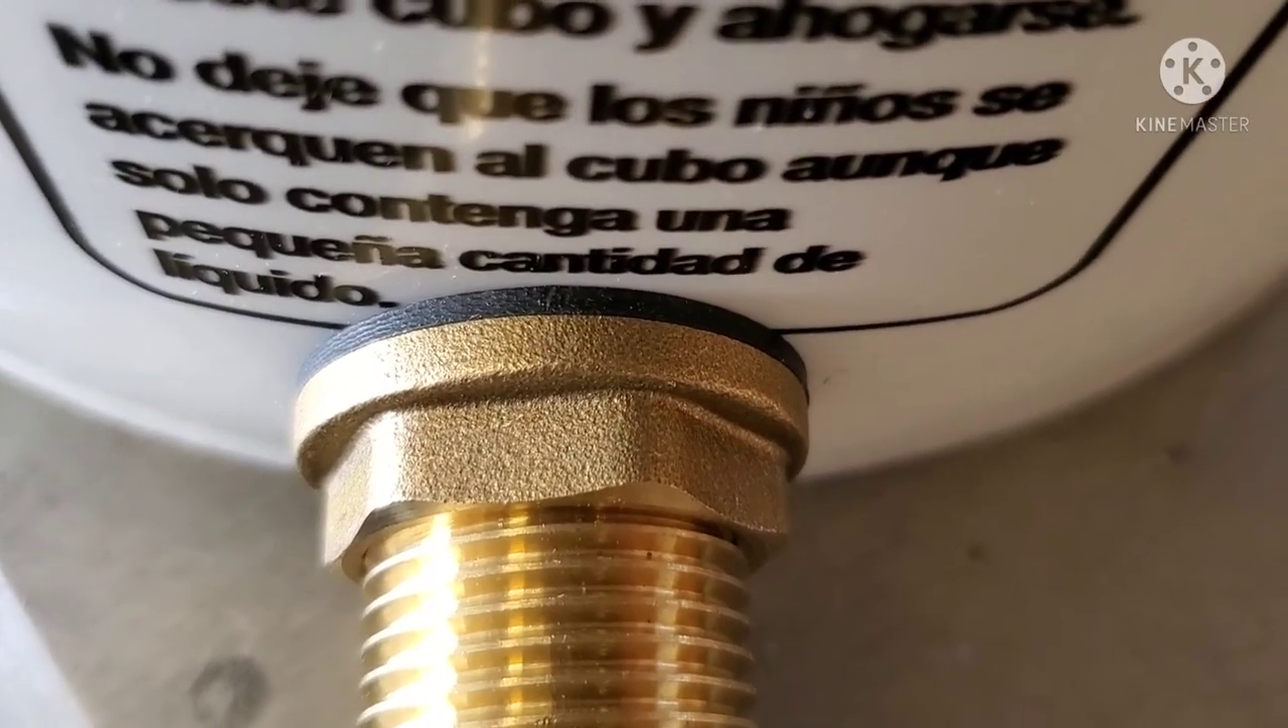And here's what the outside looks like with the O-ring there.